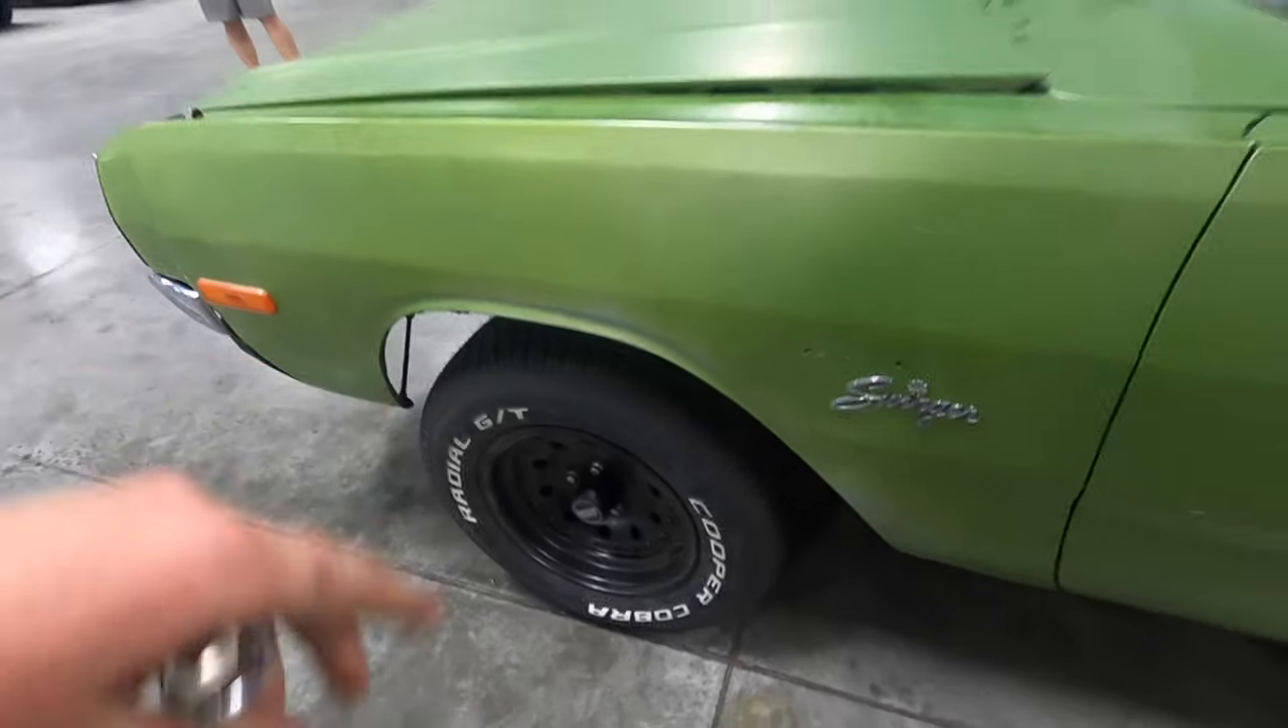Alright, we went ahead and got the wheels on.